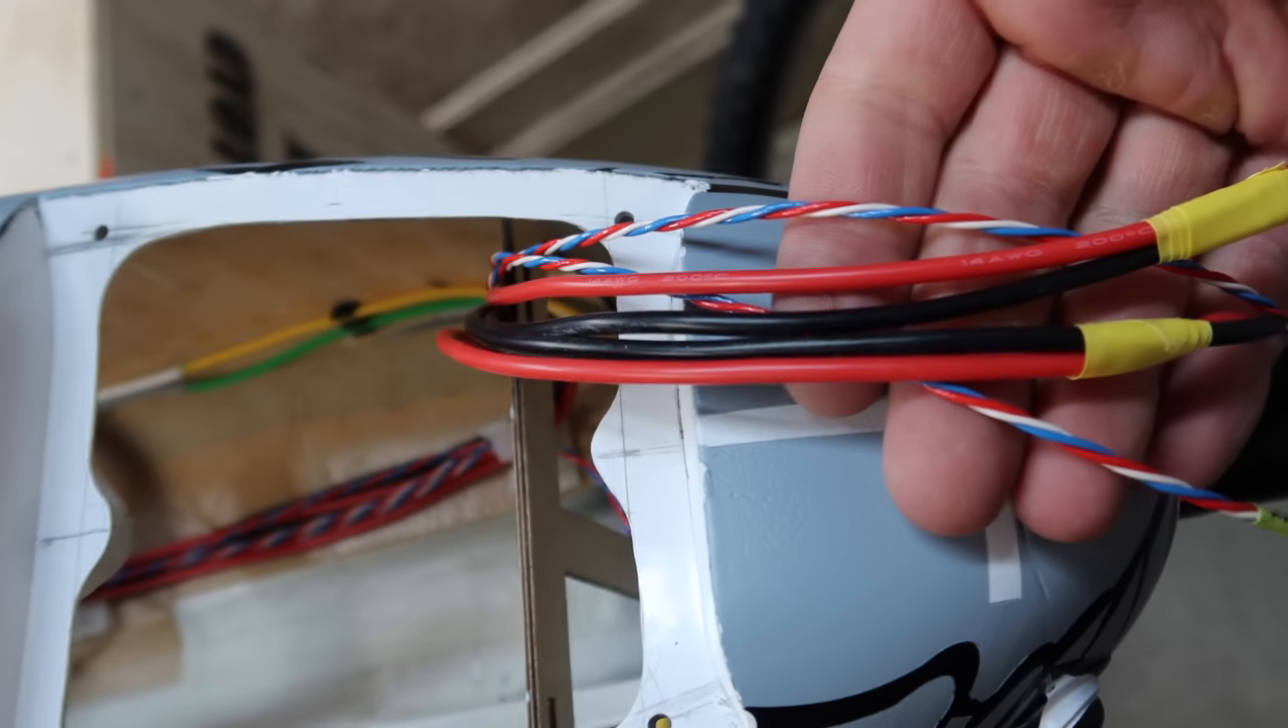All right so out front here guys we've got our two battery lines that we've run.